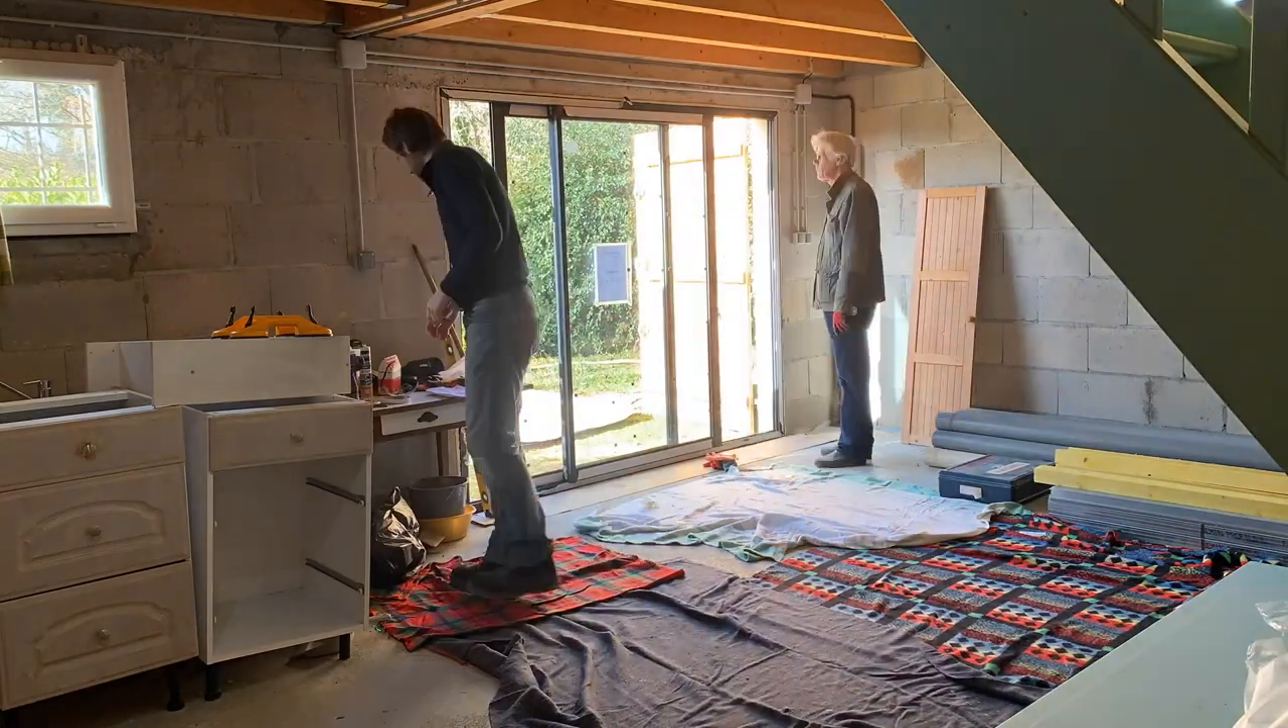We've managed to get the doors in and they're looking really good.